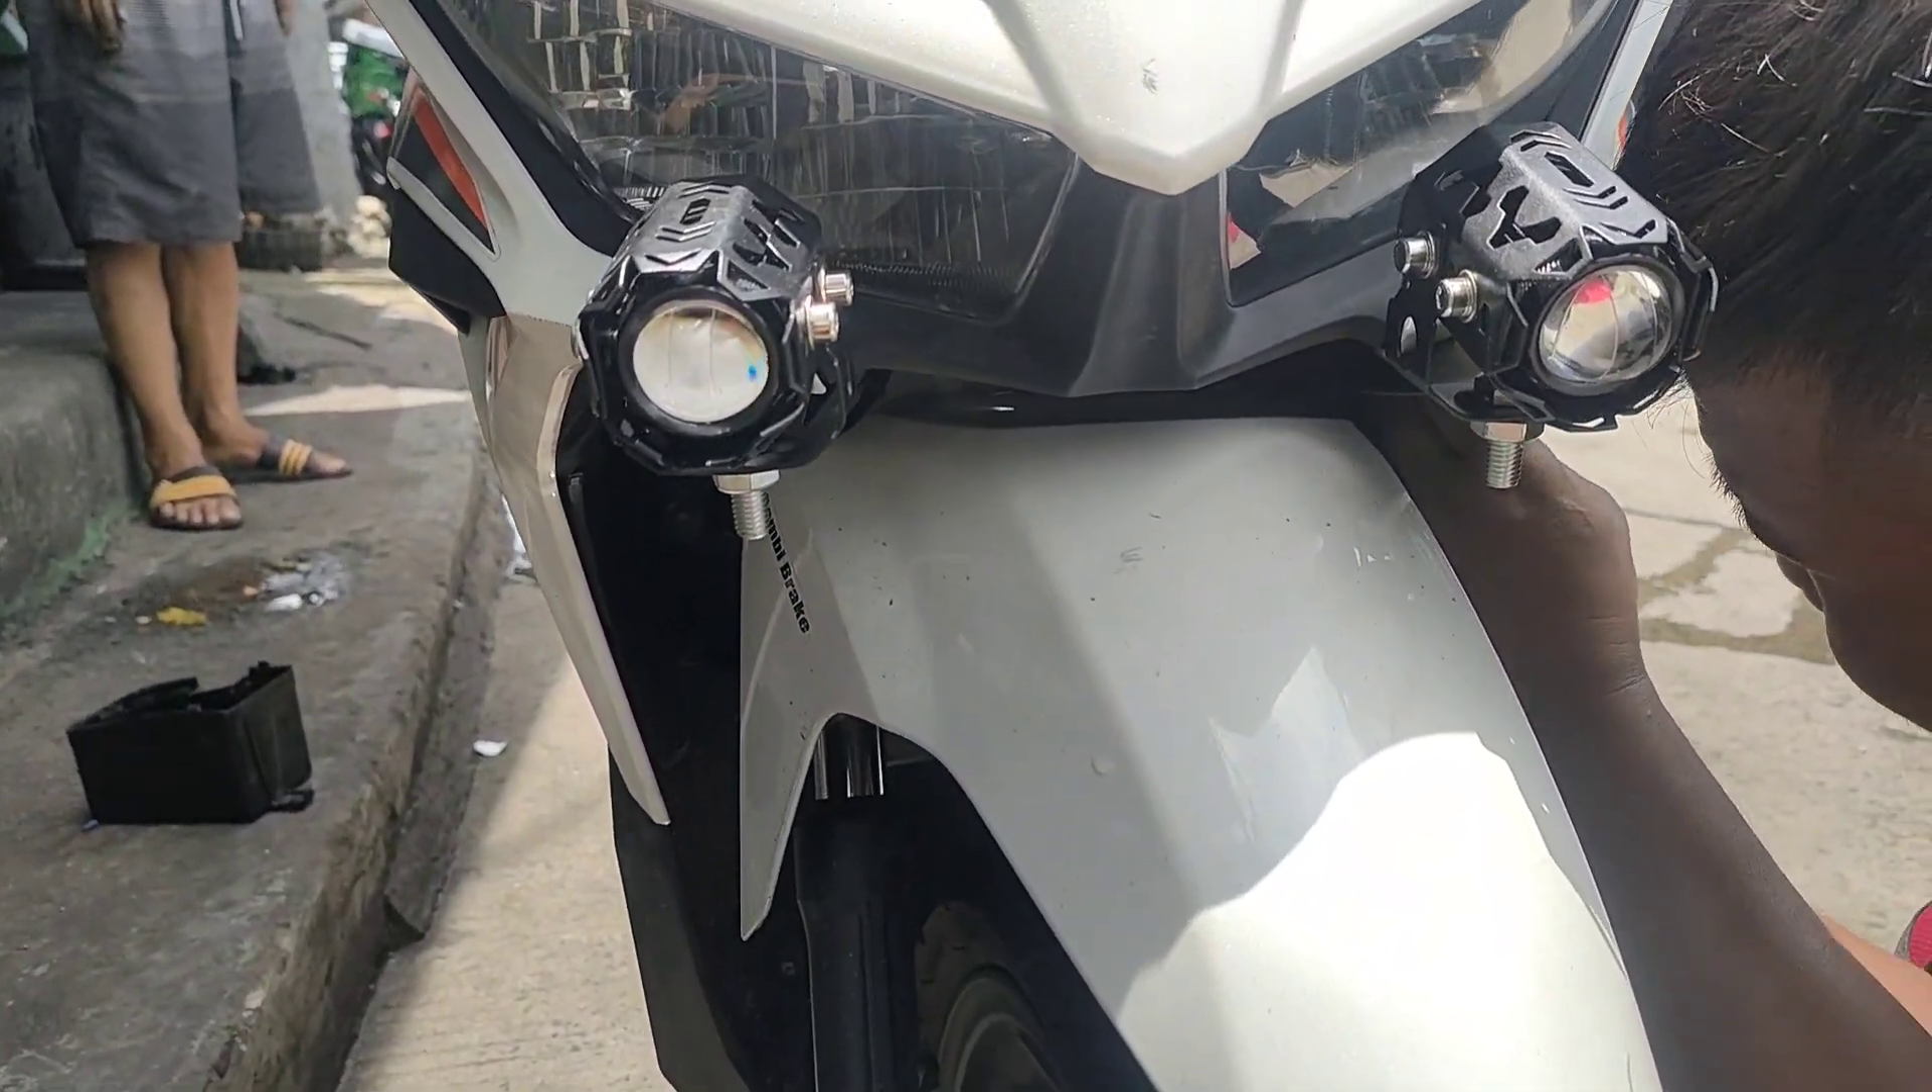So, nakabitan na natin ang mini driving light na version 7 yung nilagay natin.